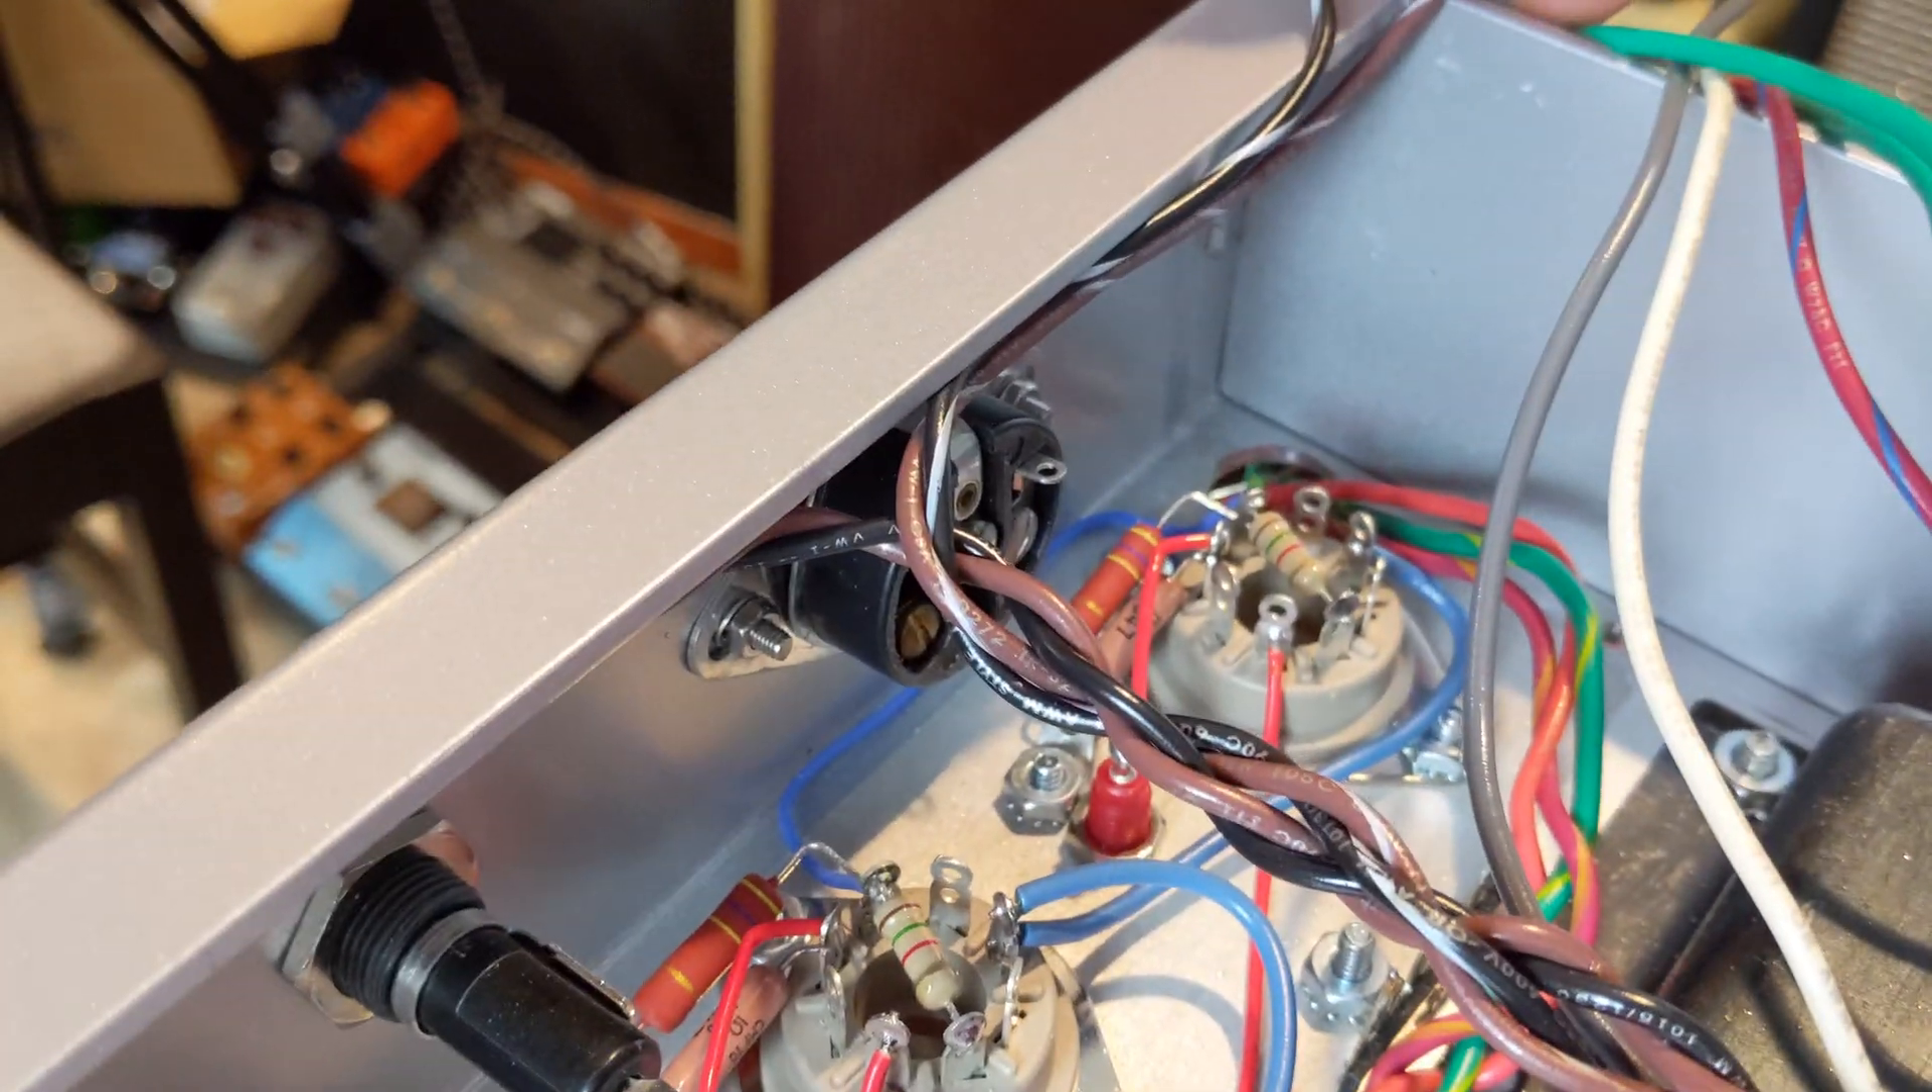I just twisted the pairs and then i twisted the pair of the pairs together.